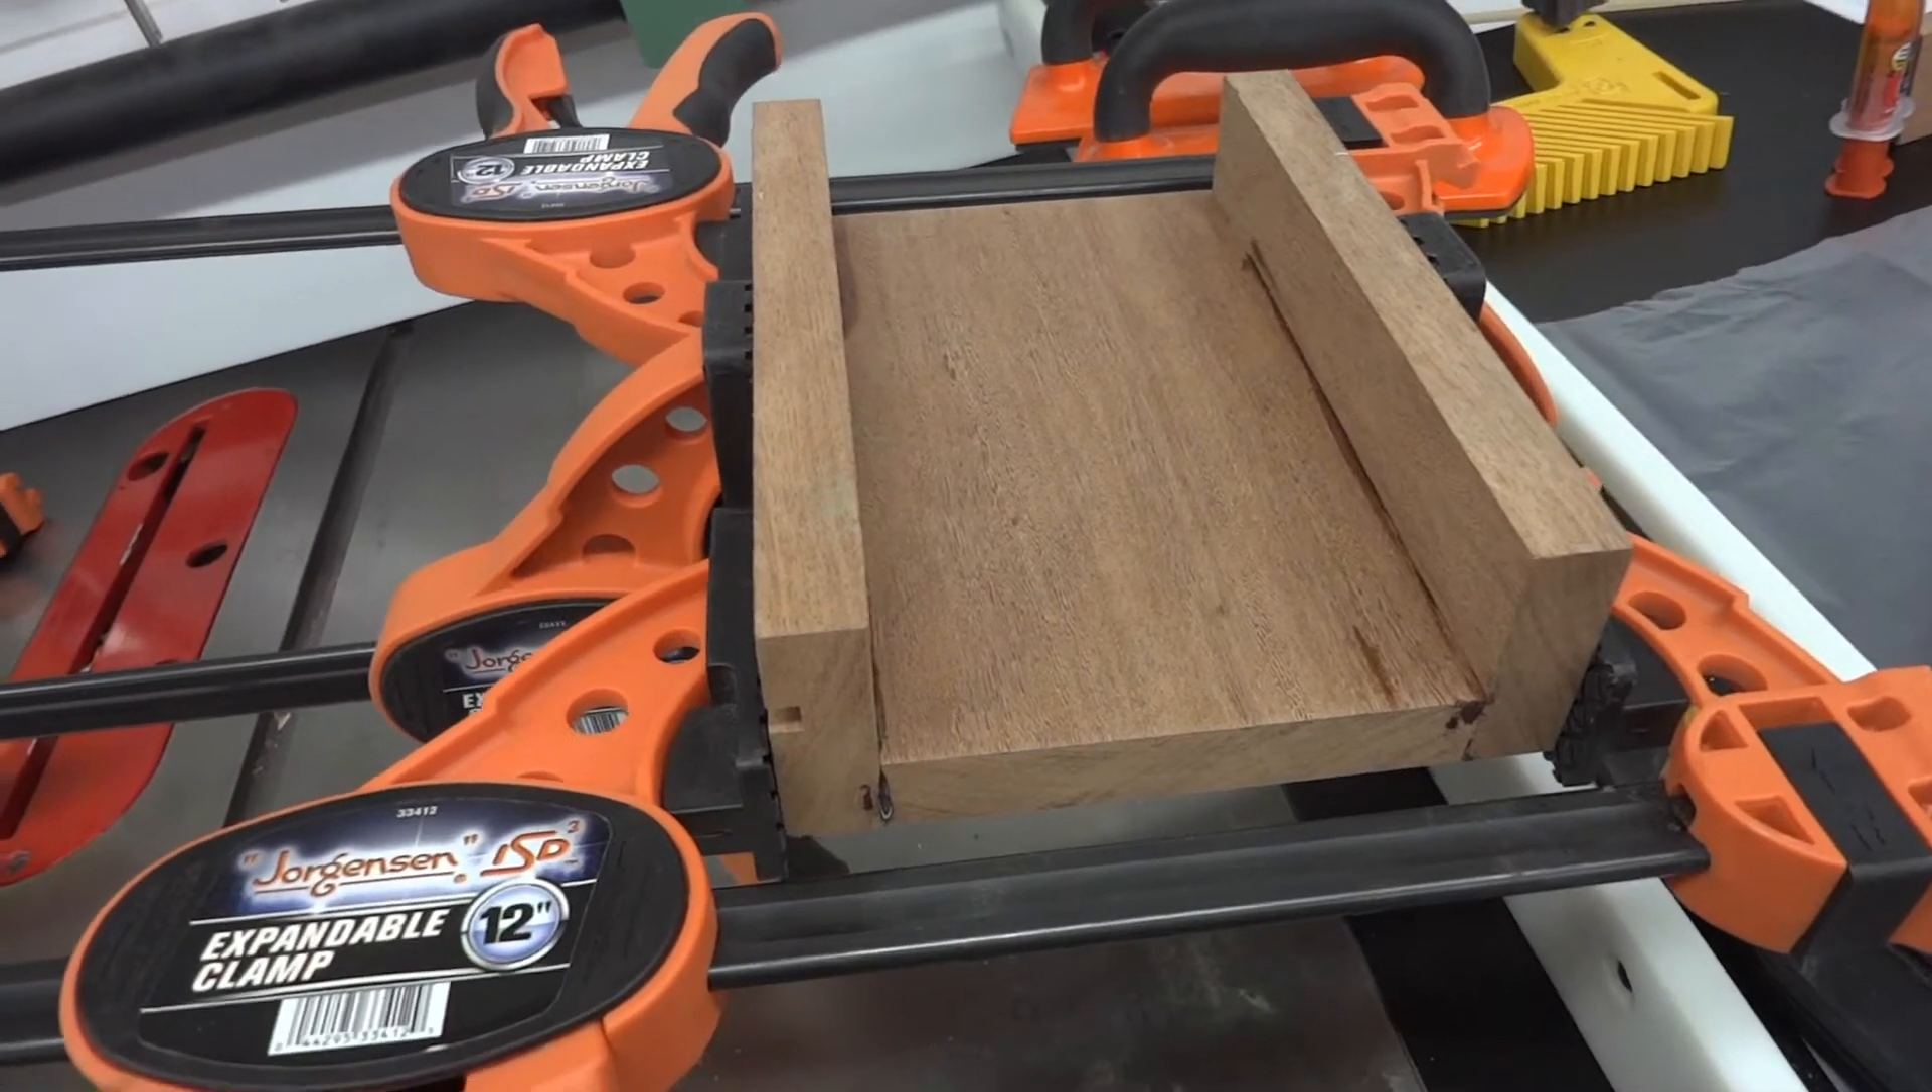OK, now the clamps are on and the pieces aren't sliding around.